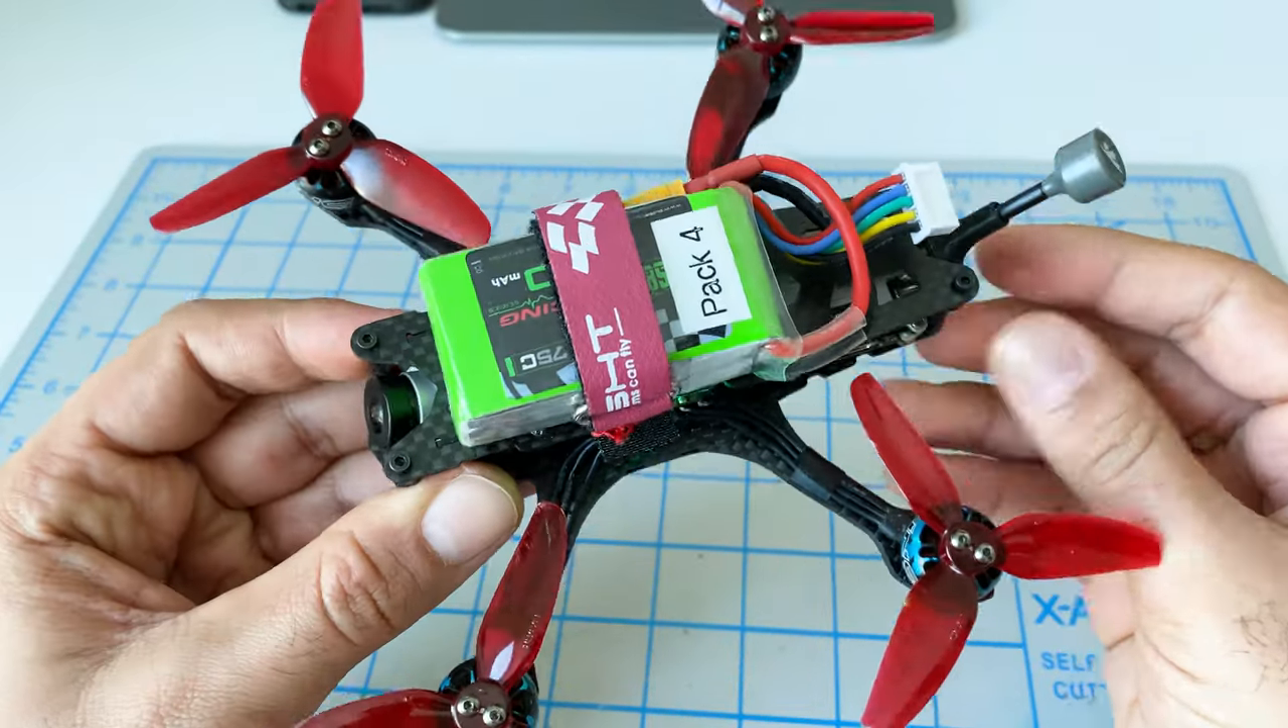Here is the frame all put together.